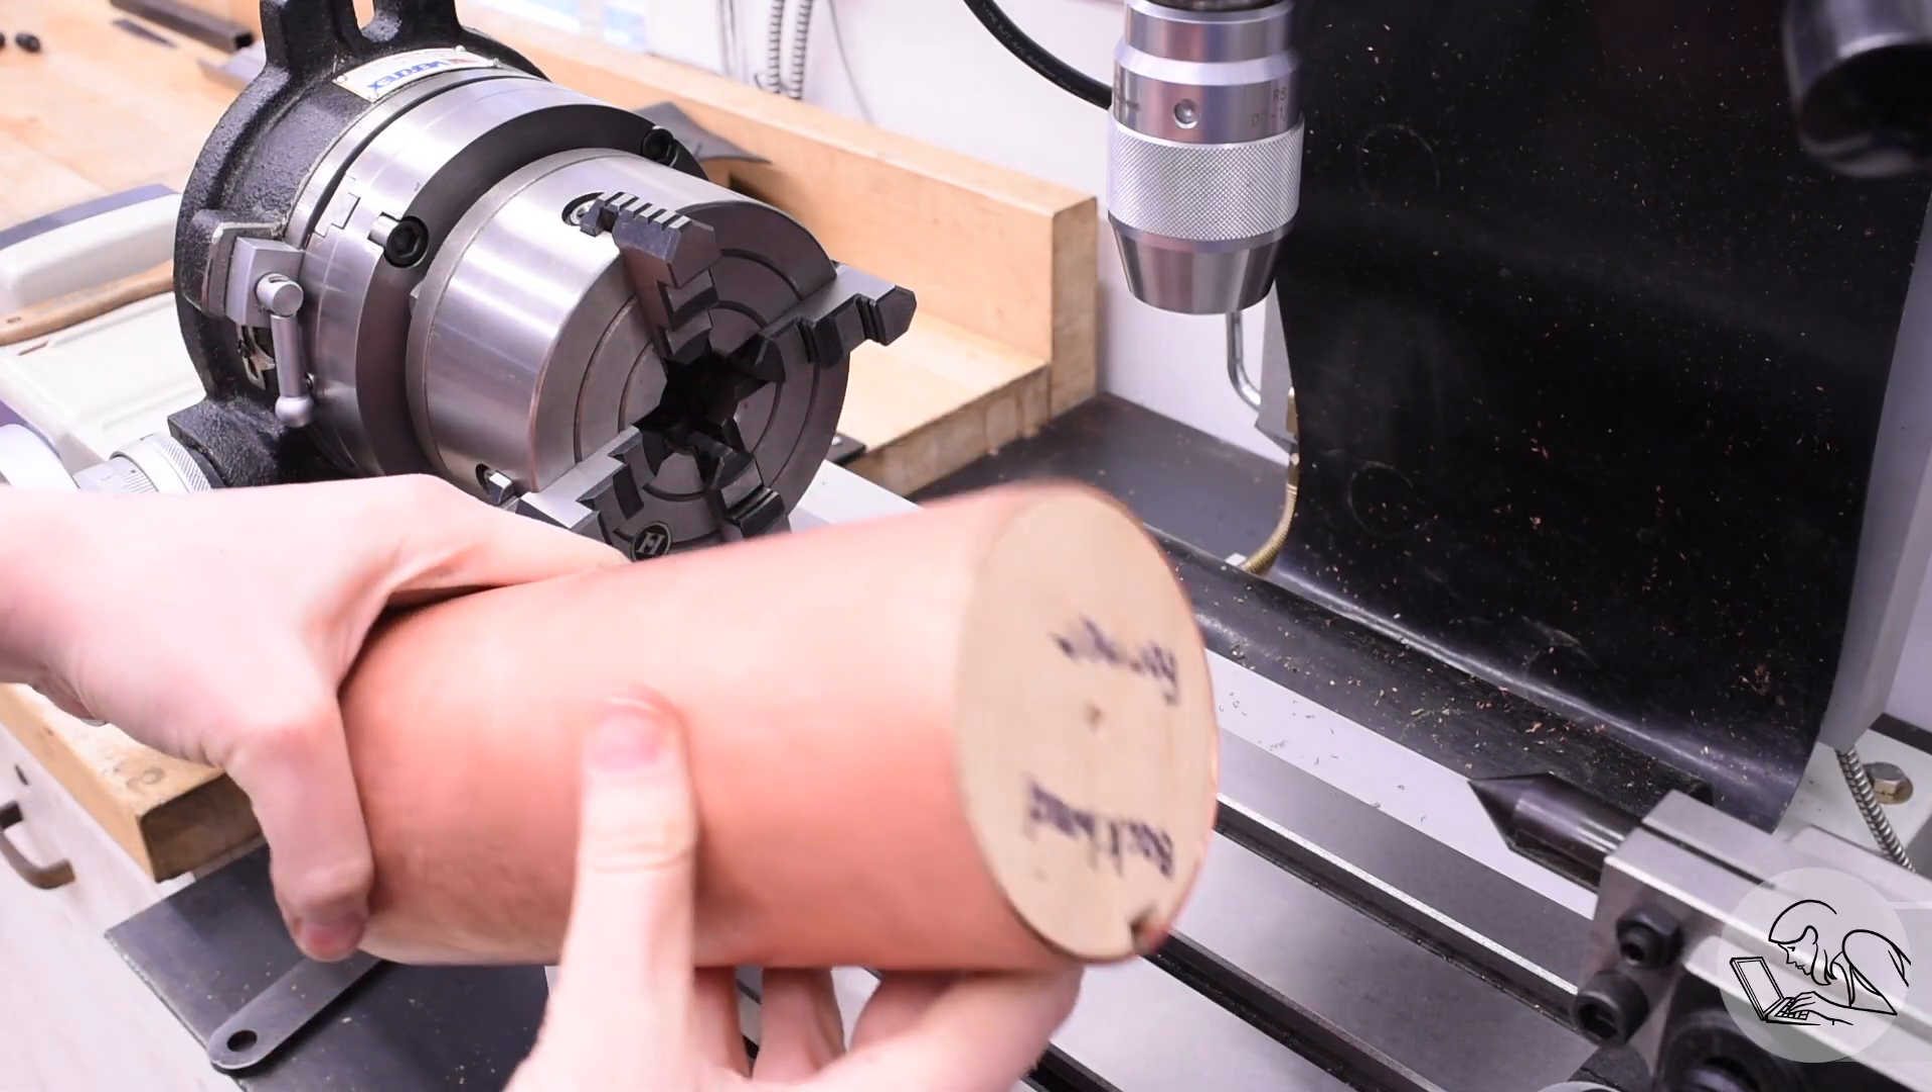I've got one wood former in the end there so the chuck doesn't crush it.